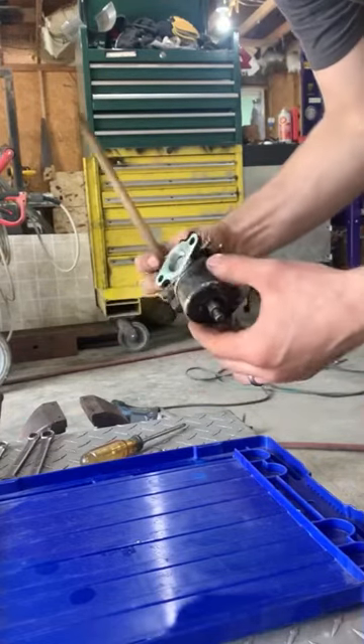All right i got the carburetor off as you can see the outside is pretty grimy looking.